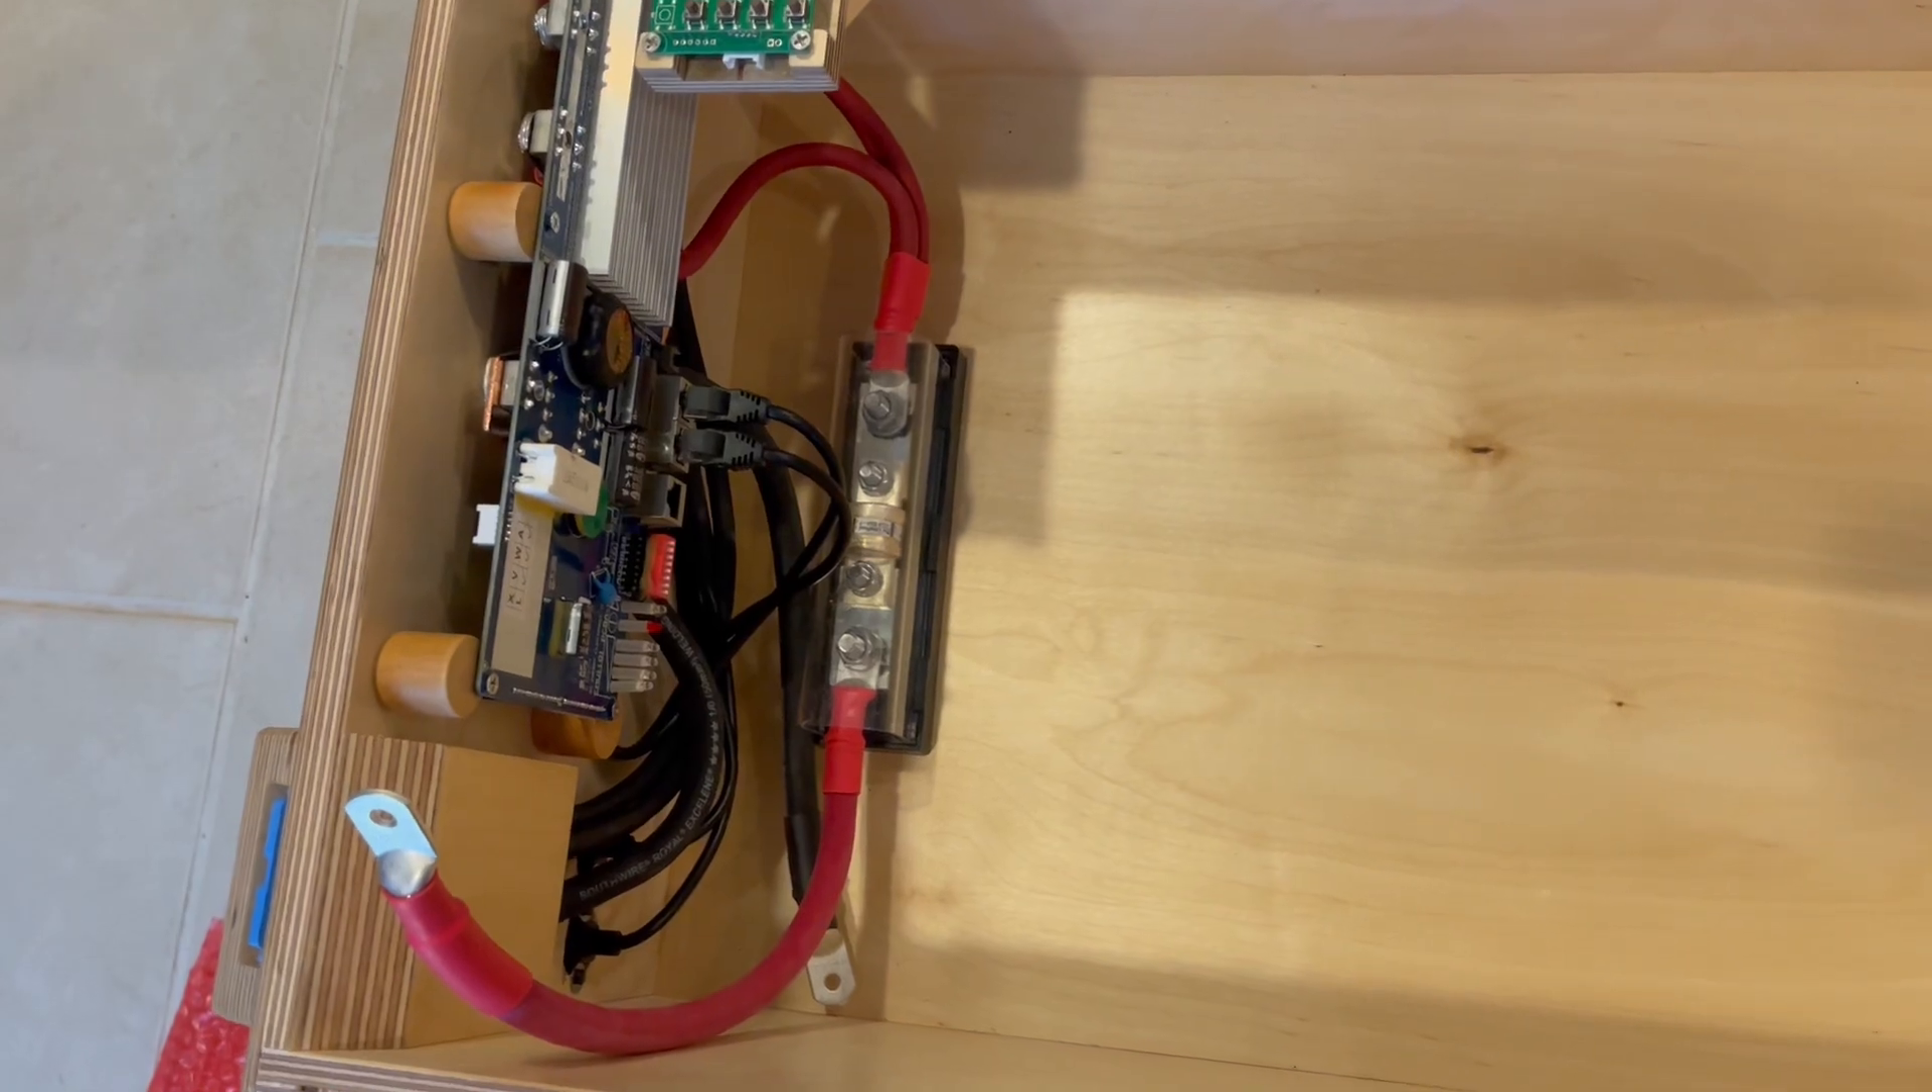So, I've gone ahead and installed all of the electronic gear into the next battery box.